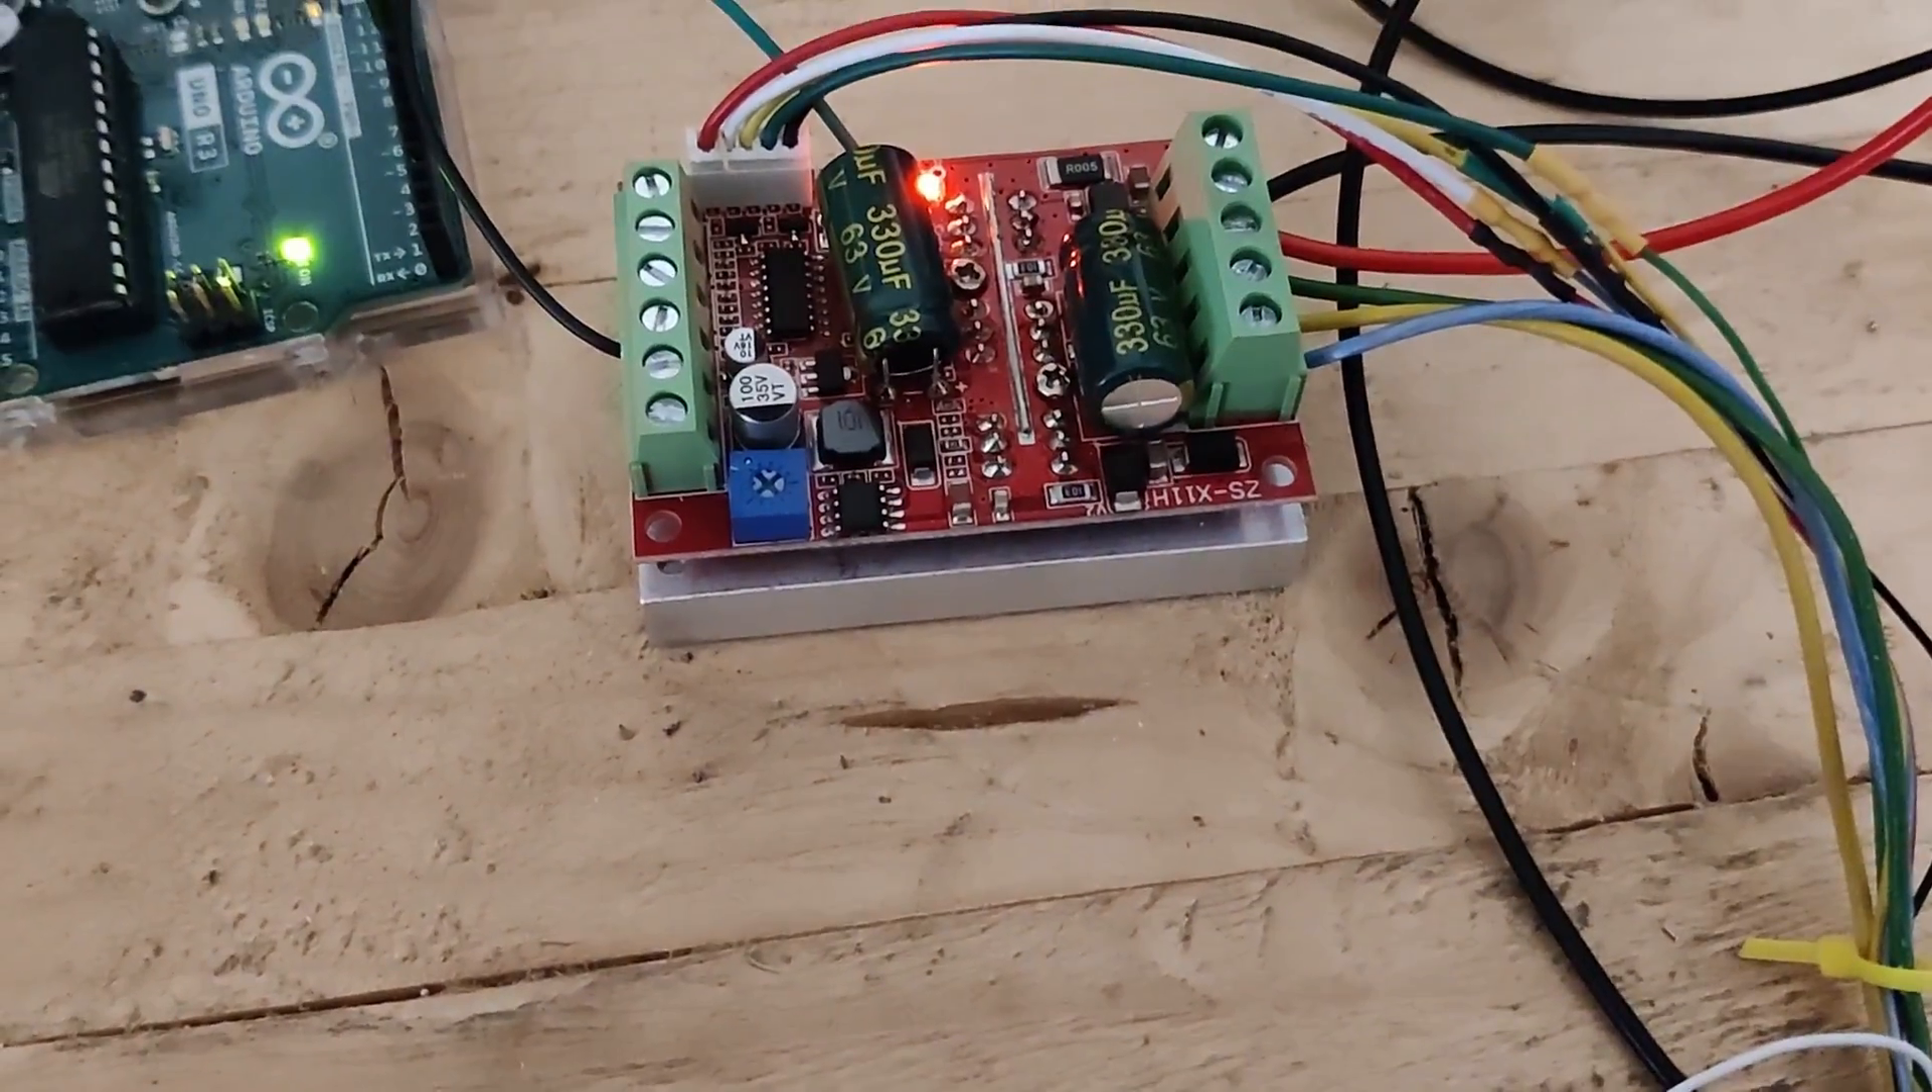I have now assembled the cooling profile to the motor controller again.